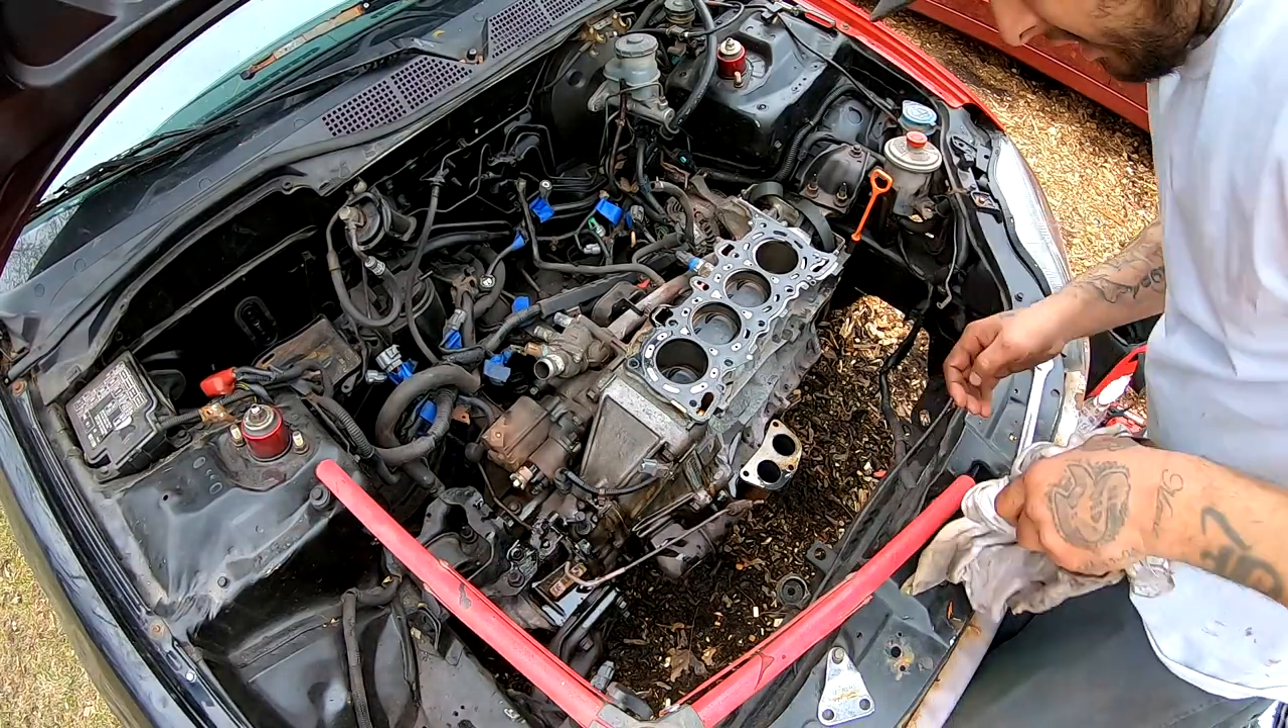All right, so I got the head off.